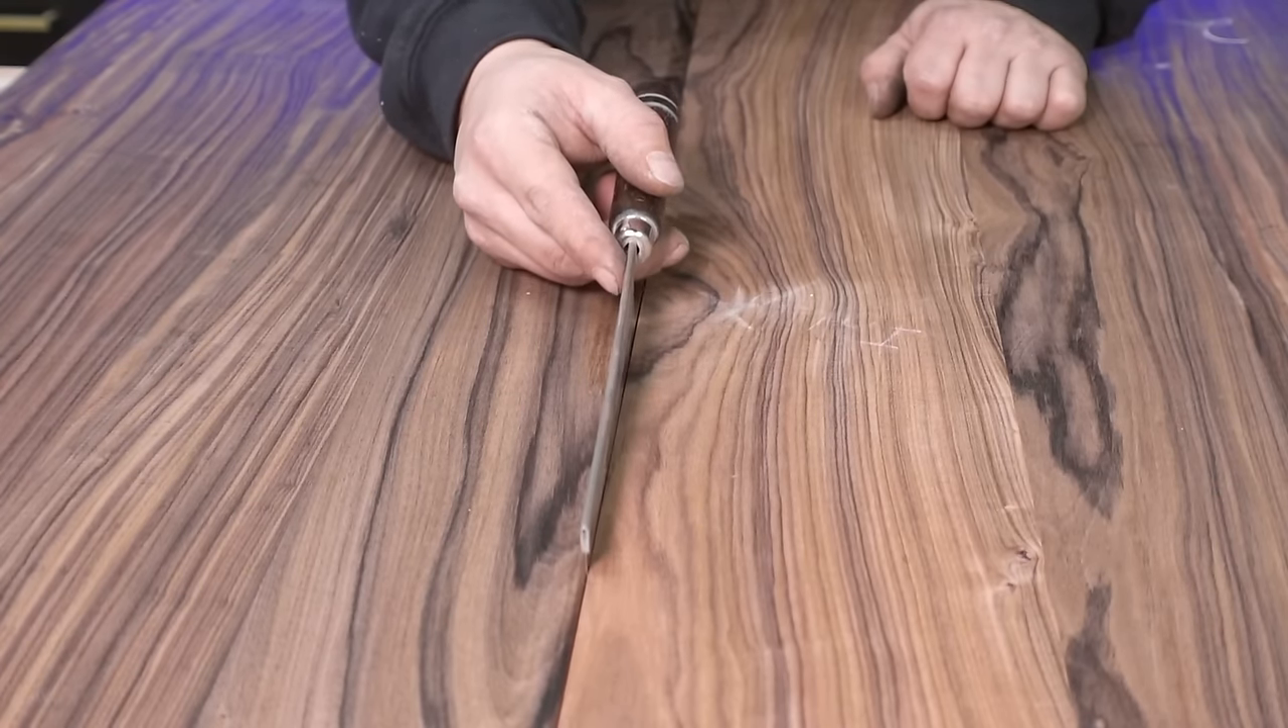I somehow think I'm genius by leaving a tiny gap in between the two panels.